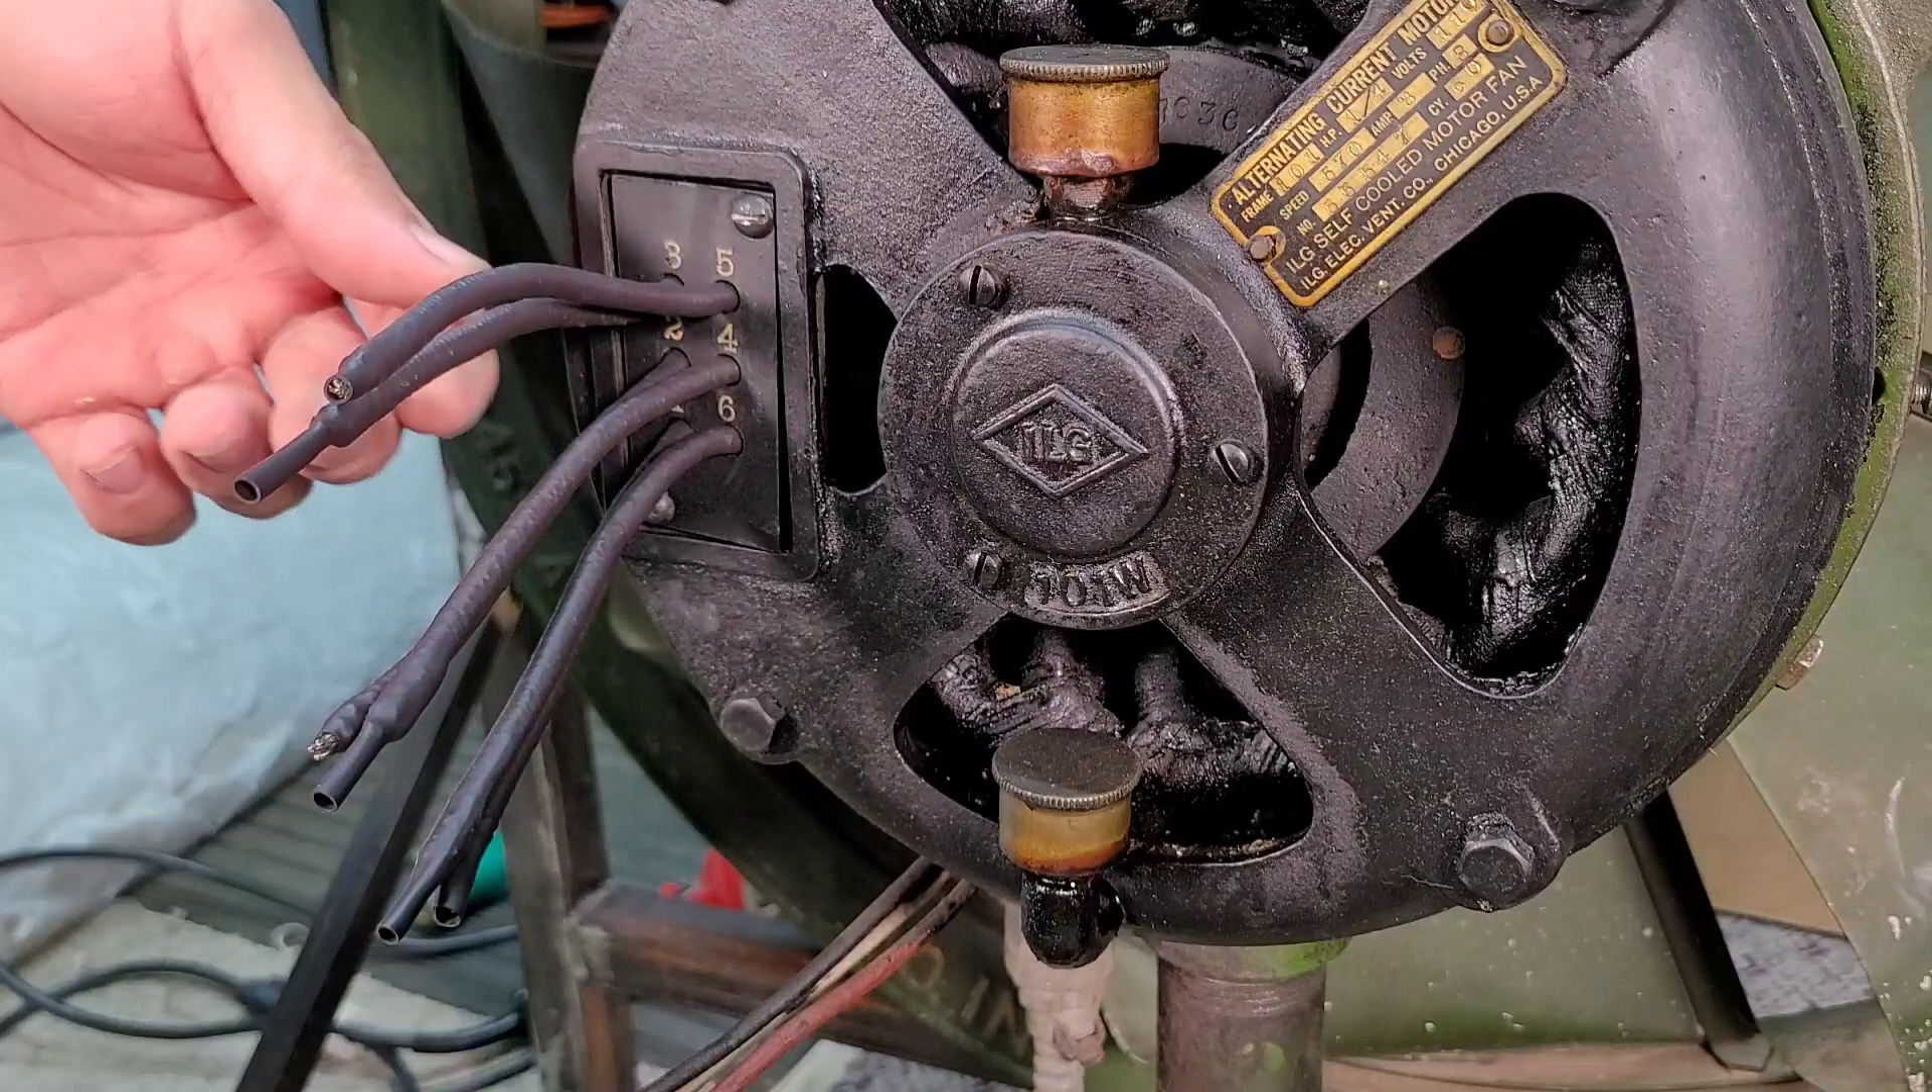Okay, so now I have all of the leads covered in the heat shrink tubing.